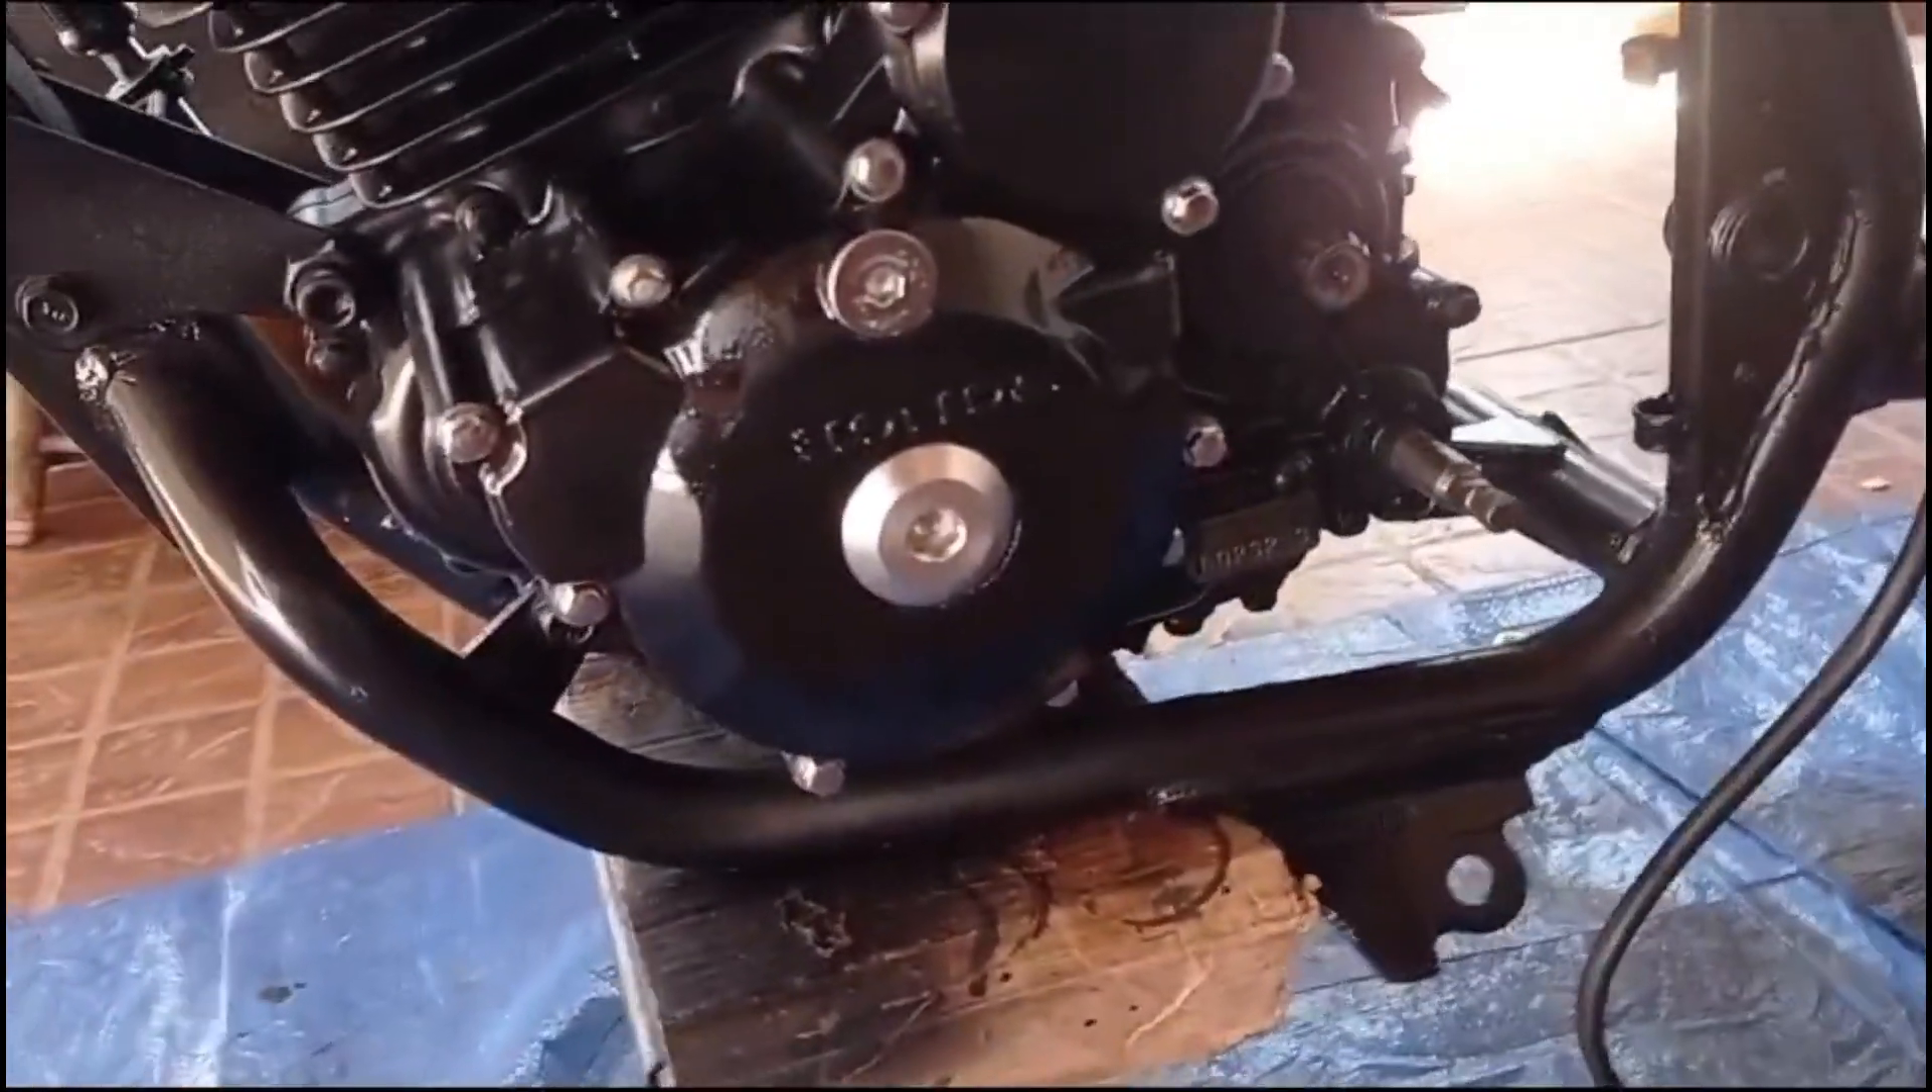Coloquei todos os parafusos, a tampinha.